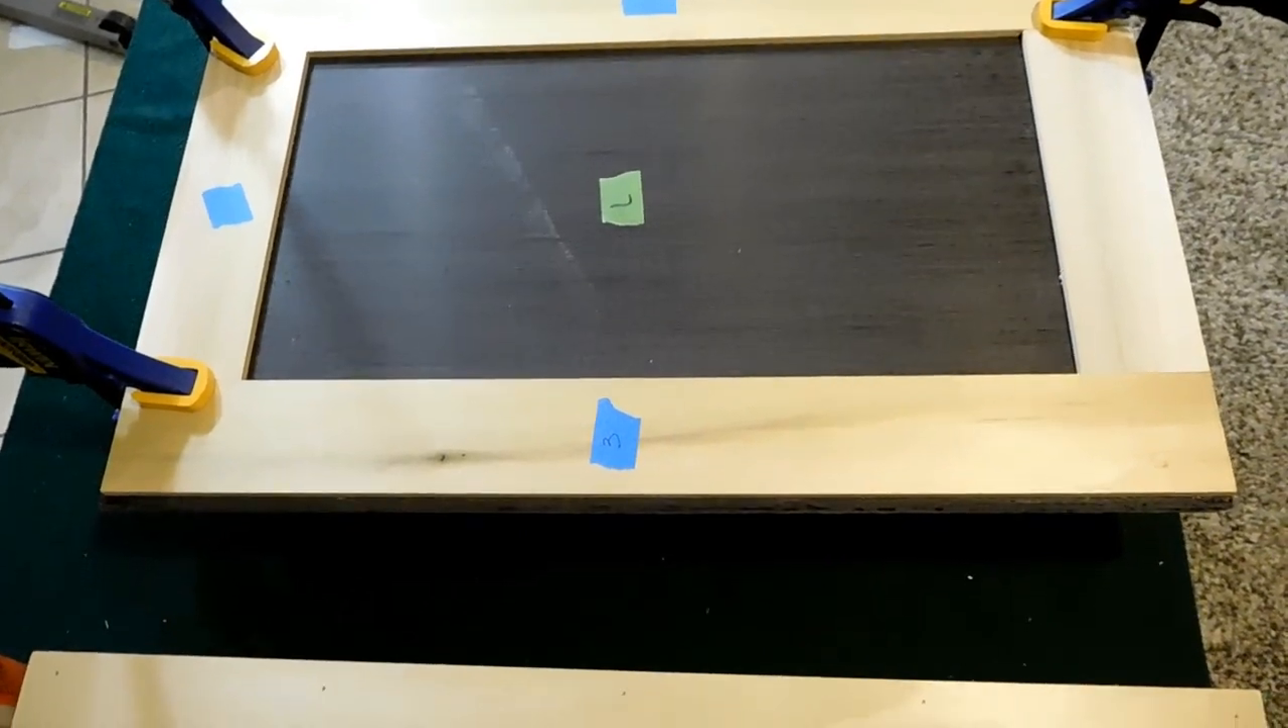Okay so now I have got all of my pieces glued on.